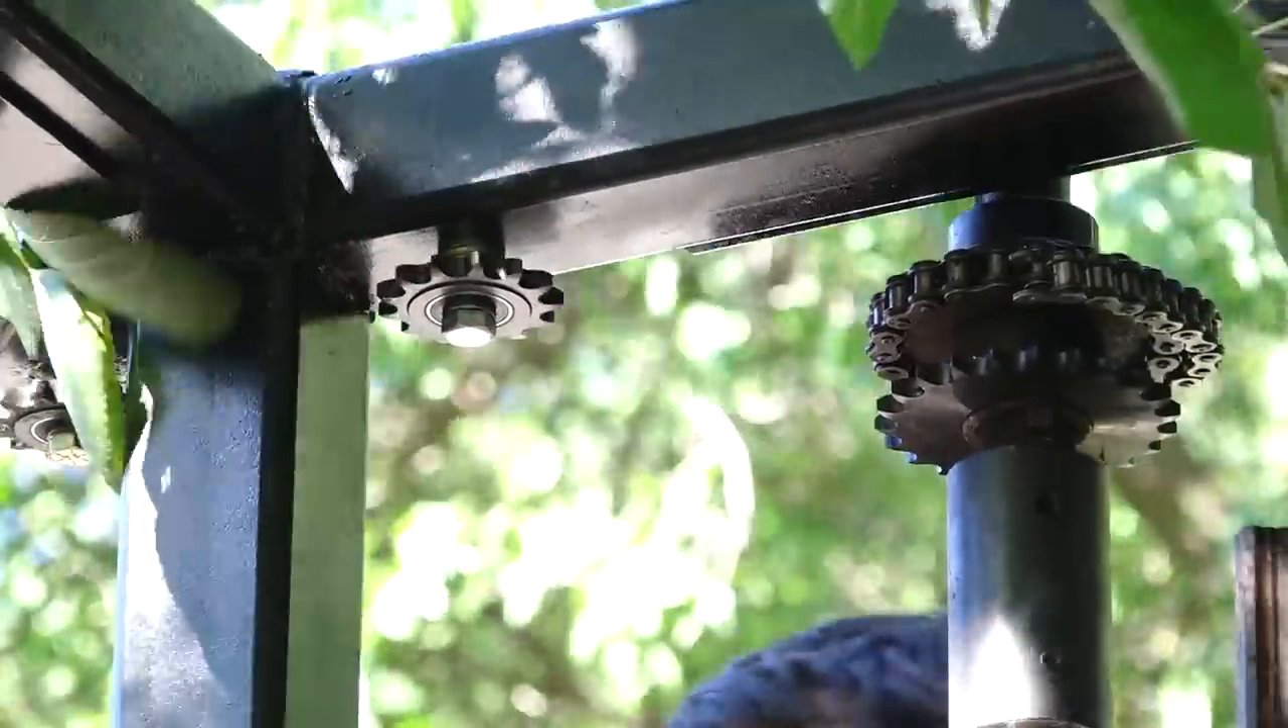With all those sprockets installed, I can start adding the roller chain, snaking it through all those sprockets.